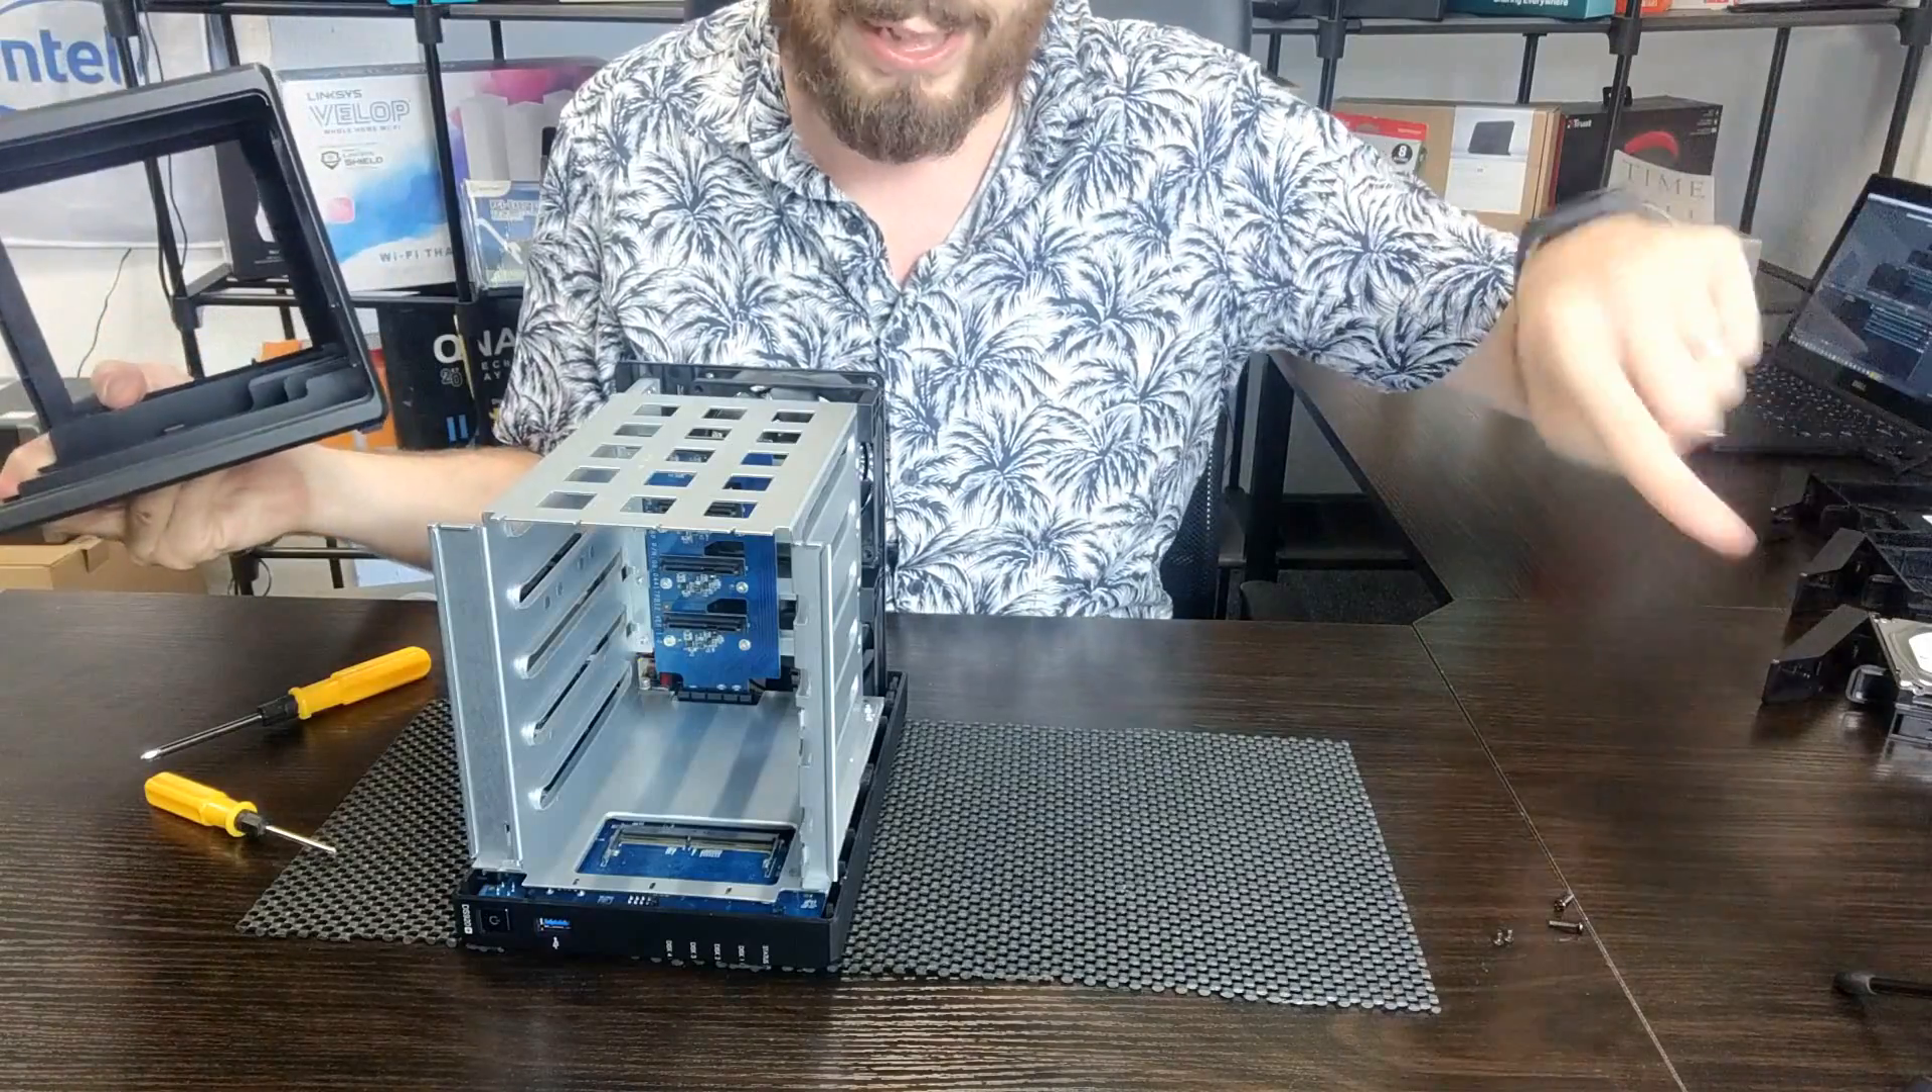As you can see it's clicked open and then we can remove that external panel and now we've got the internal framework of our NAS.